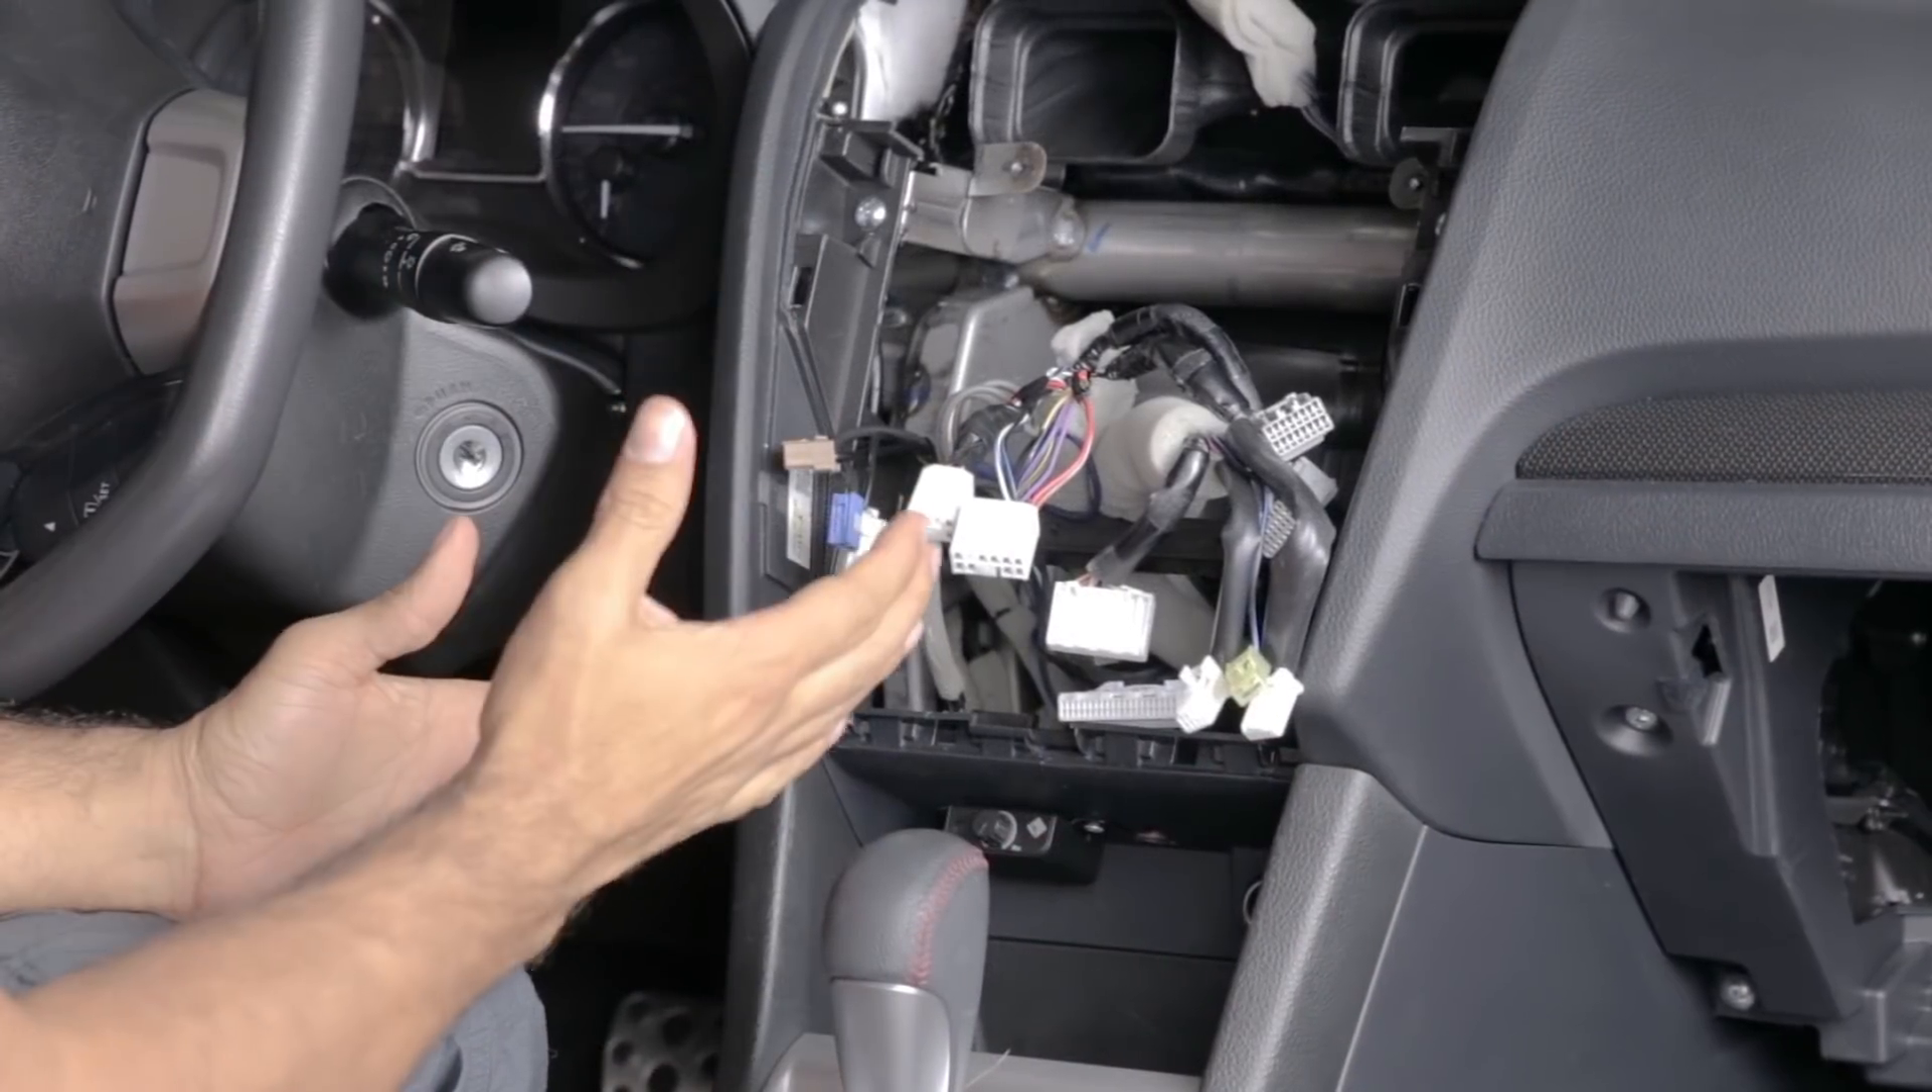As you can see I removed the stereo.